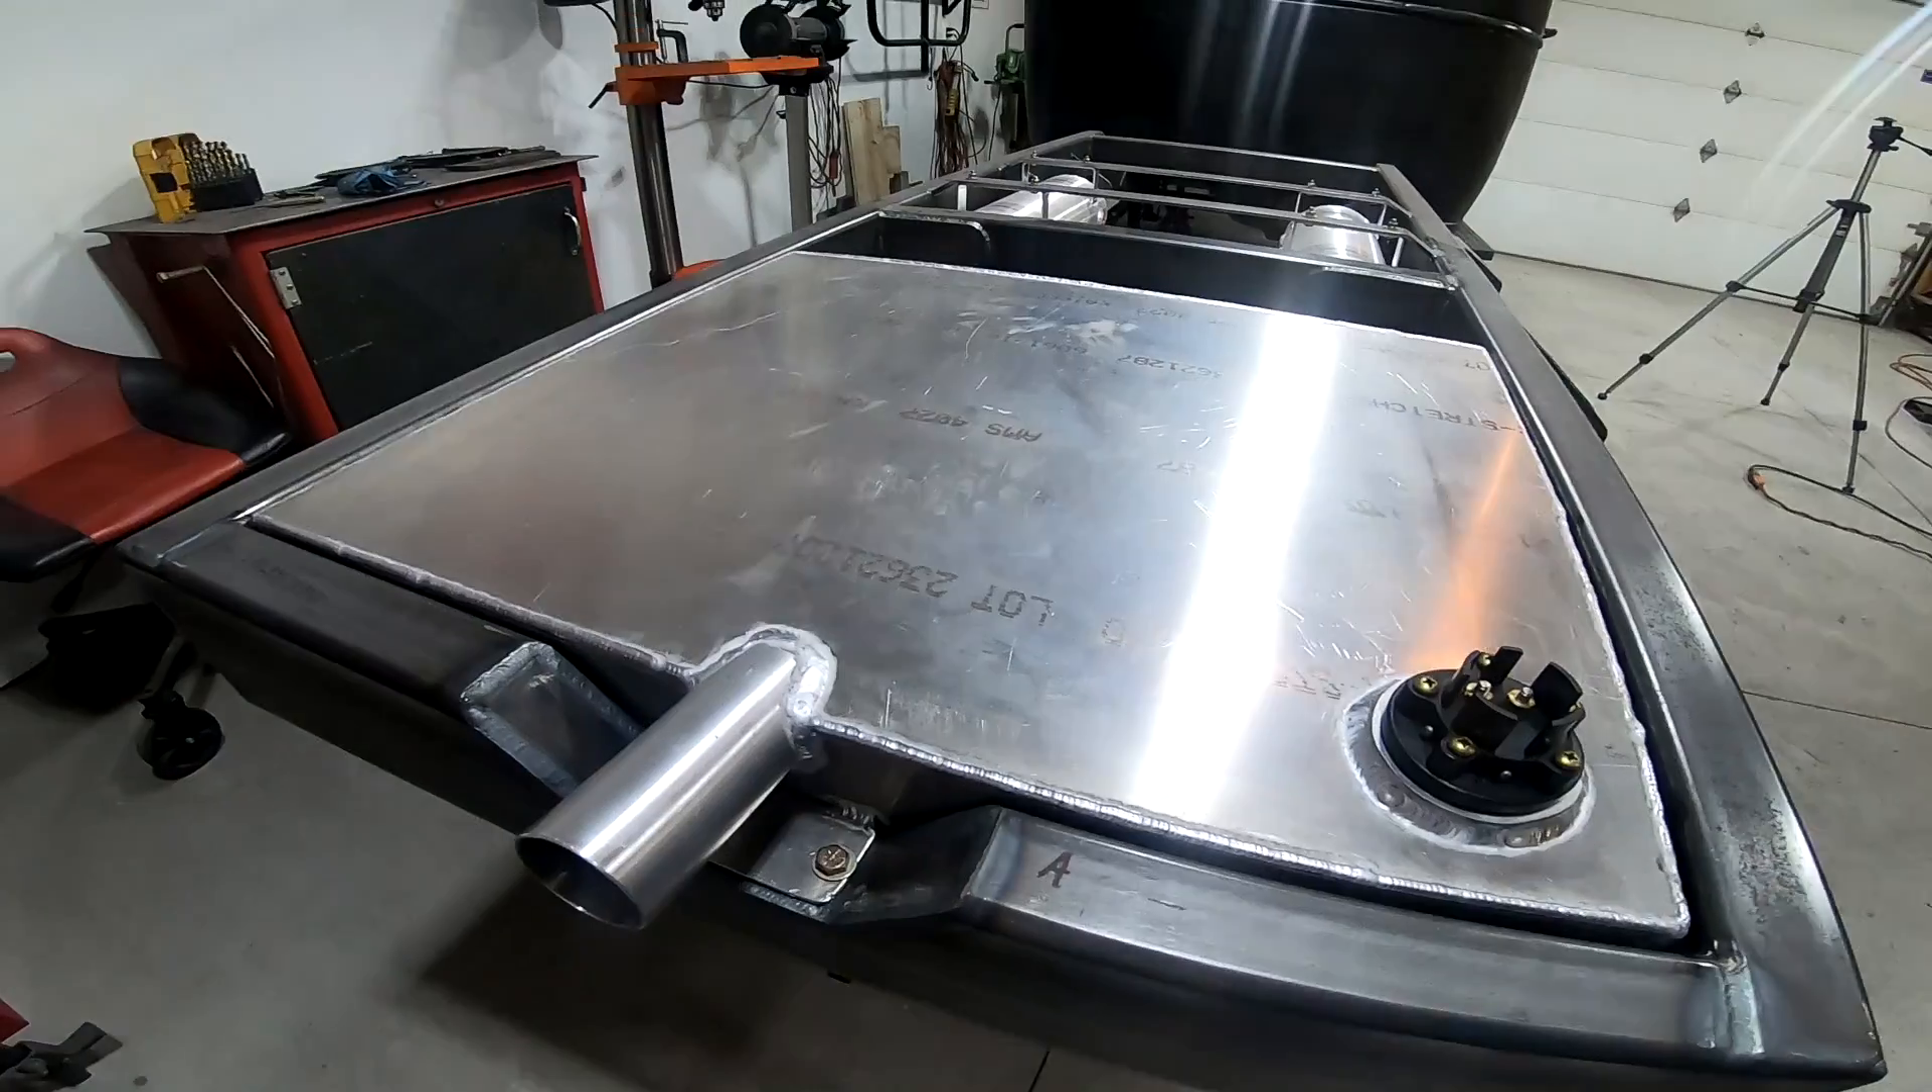There's the fuel level sending unit bolted into place as well as the filler neck tube and also the sump for where the fuel is going to come out.